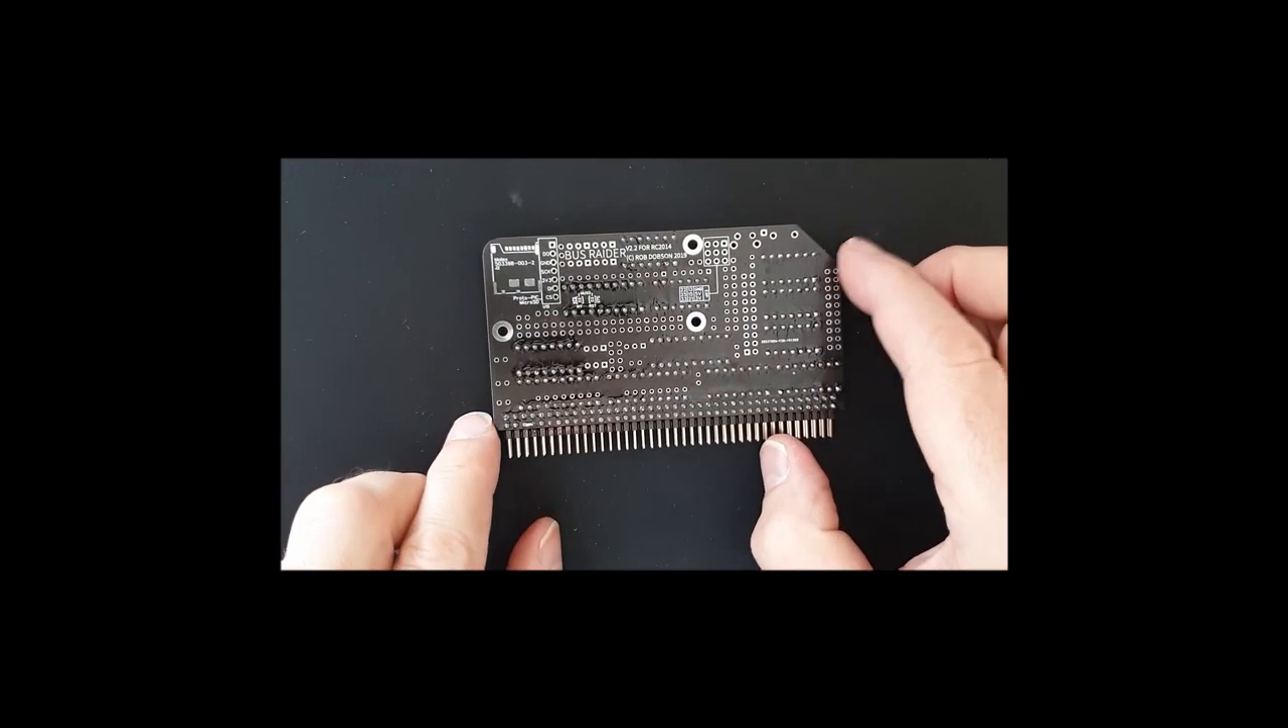Okay, so that's the long edge connector done.